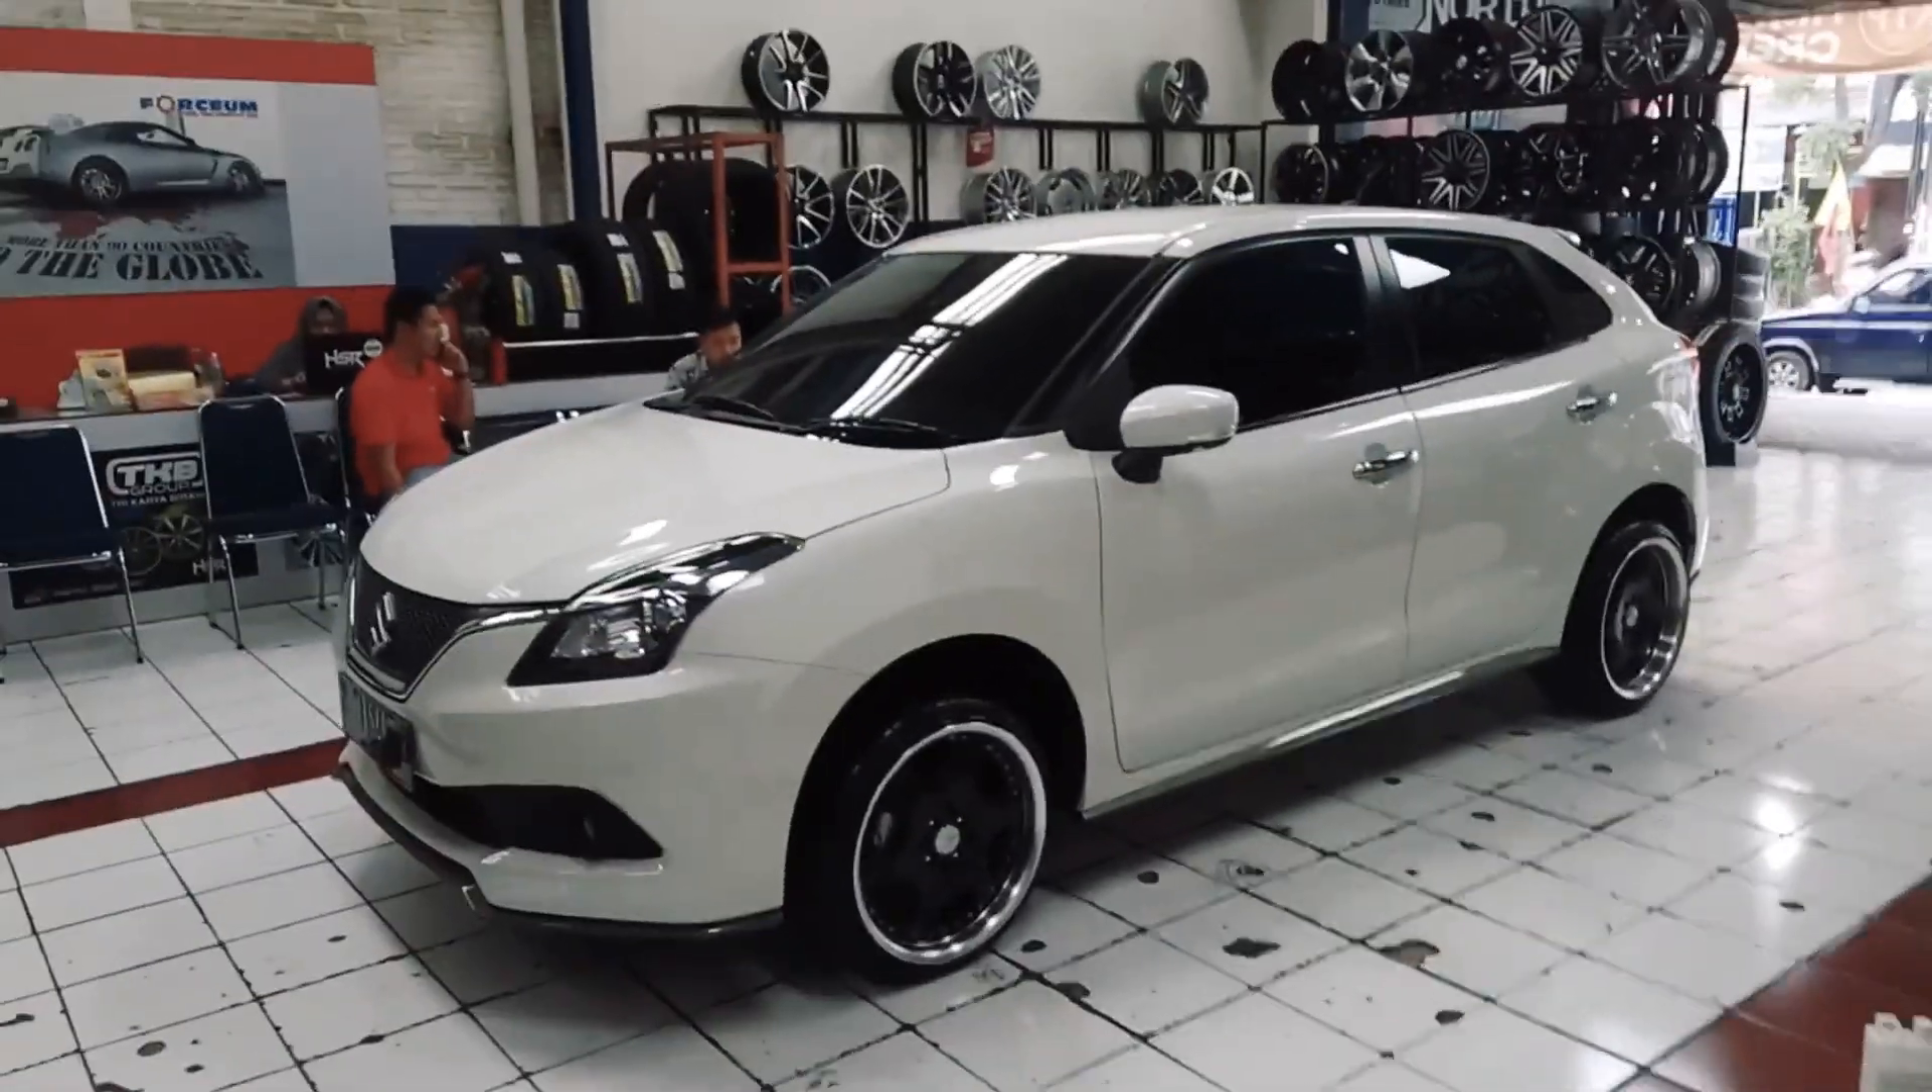Nih hasilnya sudah terpasang semua Nah ini velgnya punyanya Acer wheel.